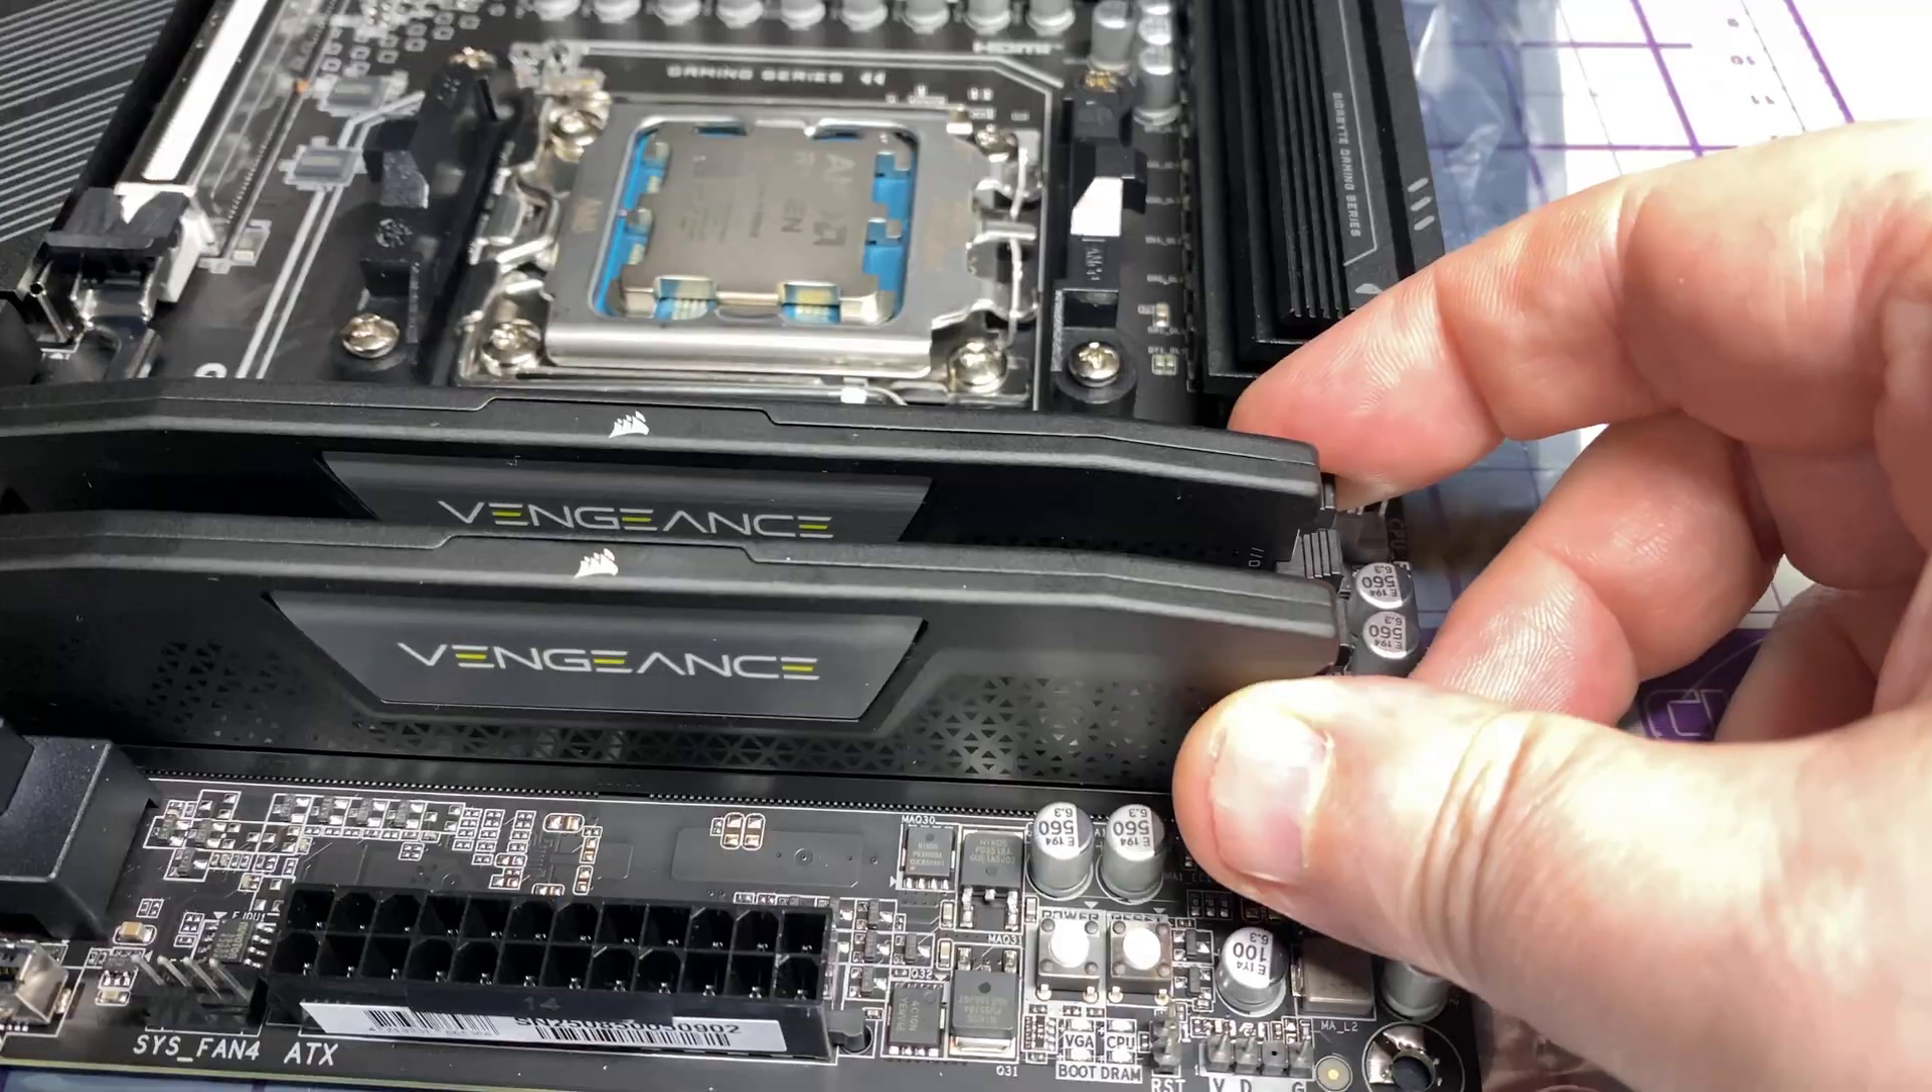So to install it nice firm press and click and it's in place and the latches have clipped over and yeah there's our memory installed.